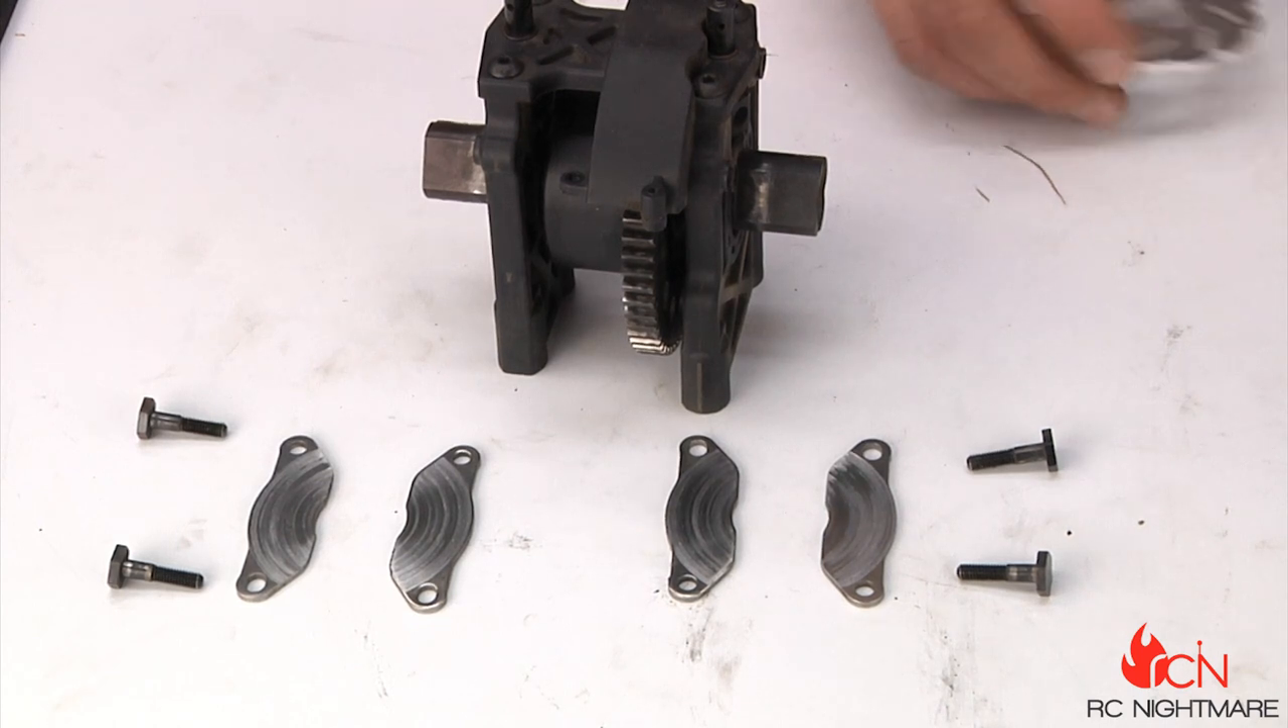Okay I've removed my brake pad pins and pads and now we can just slide the old rotors off.